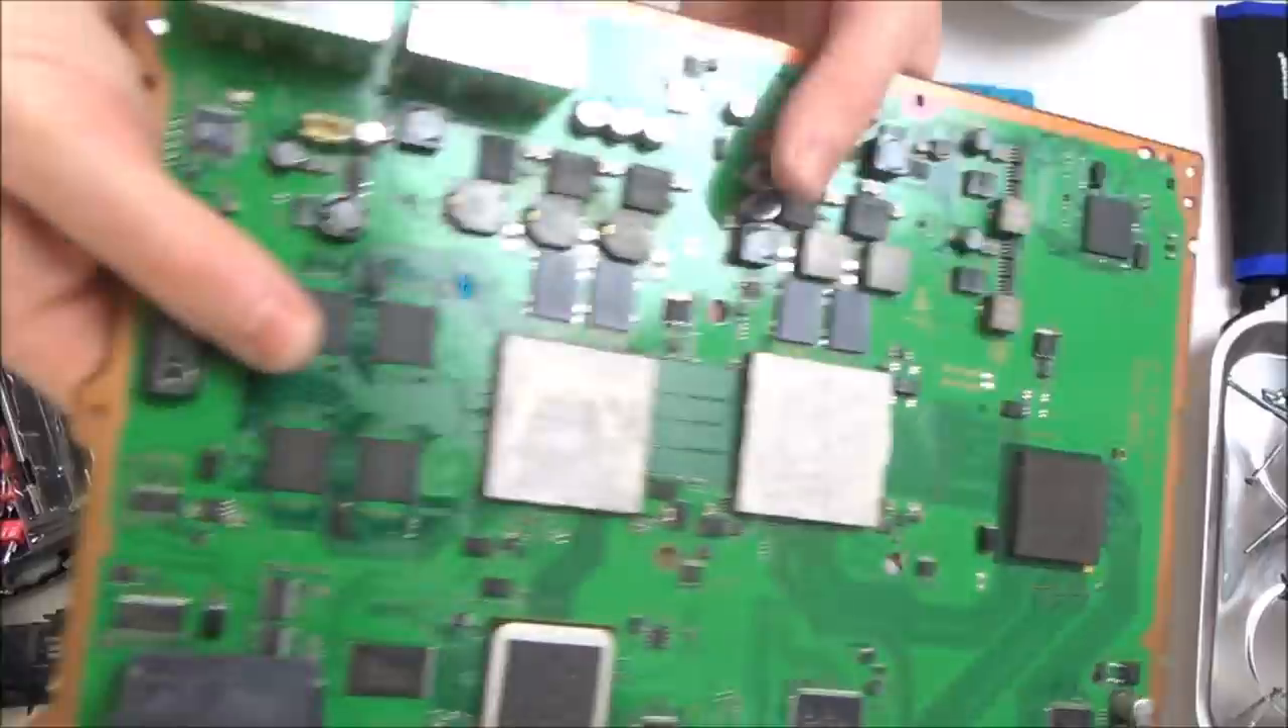Okay so we've got the board out now so we can look at it in closer detail.